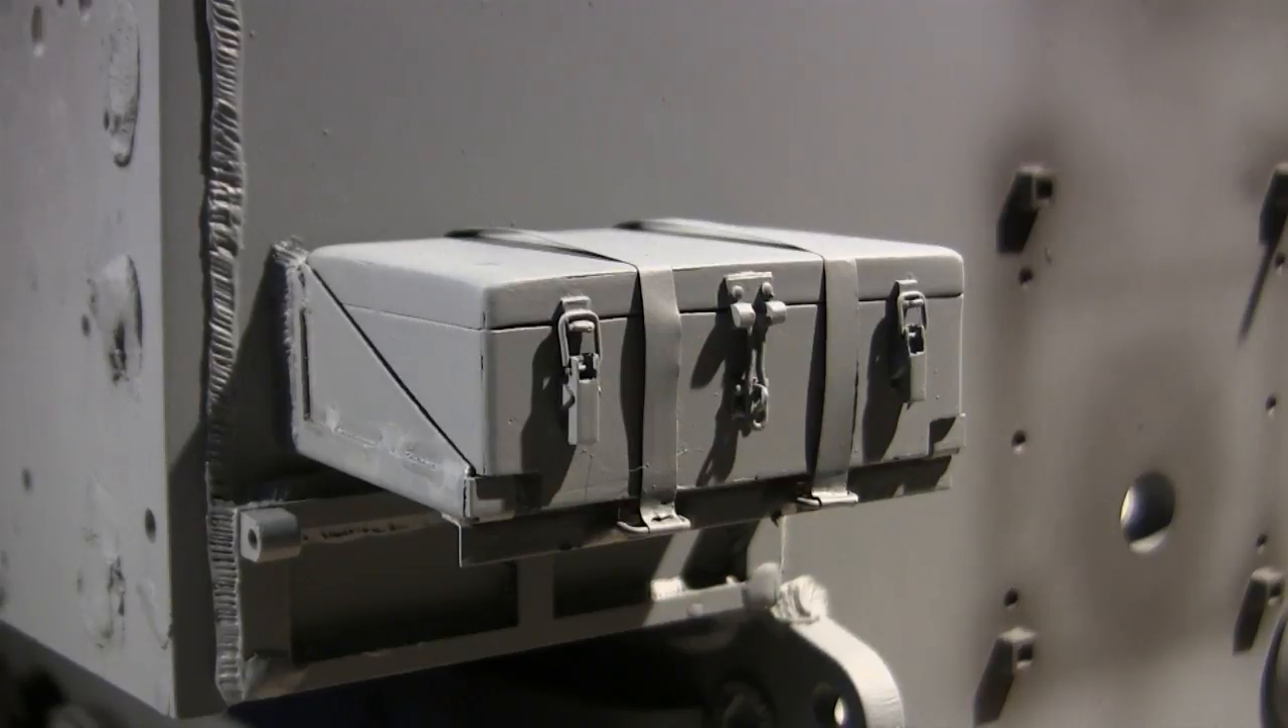It is also at this point here where you can see the completed toolbox now fitted to the model.